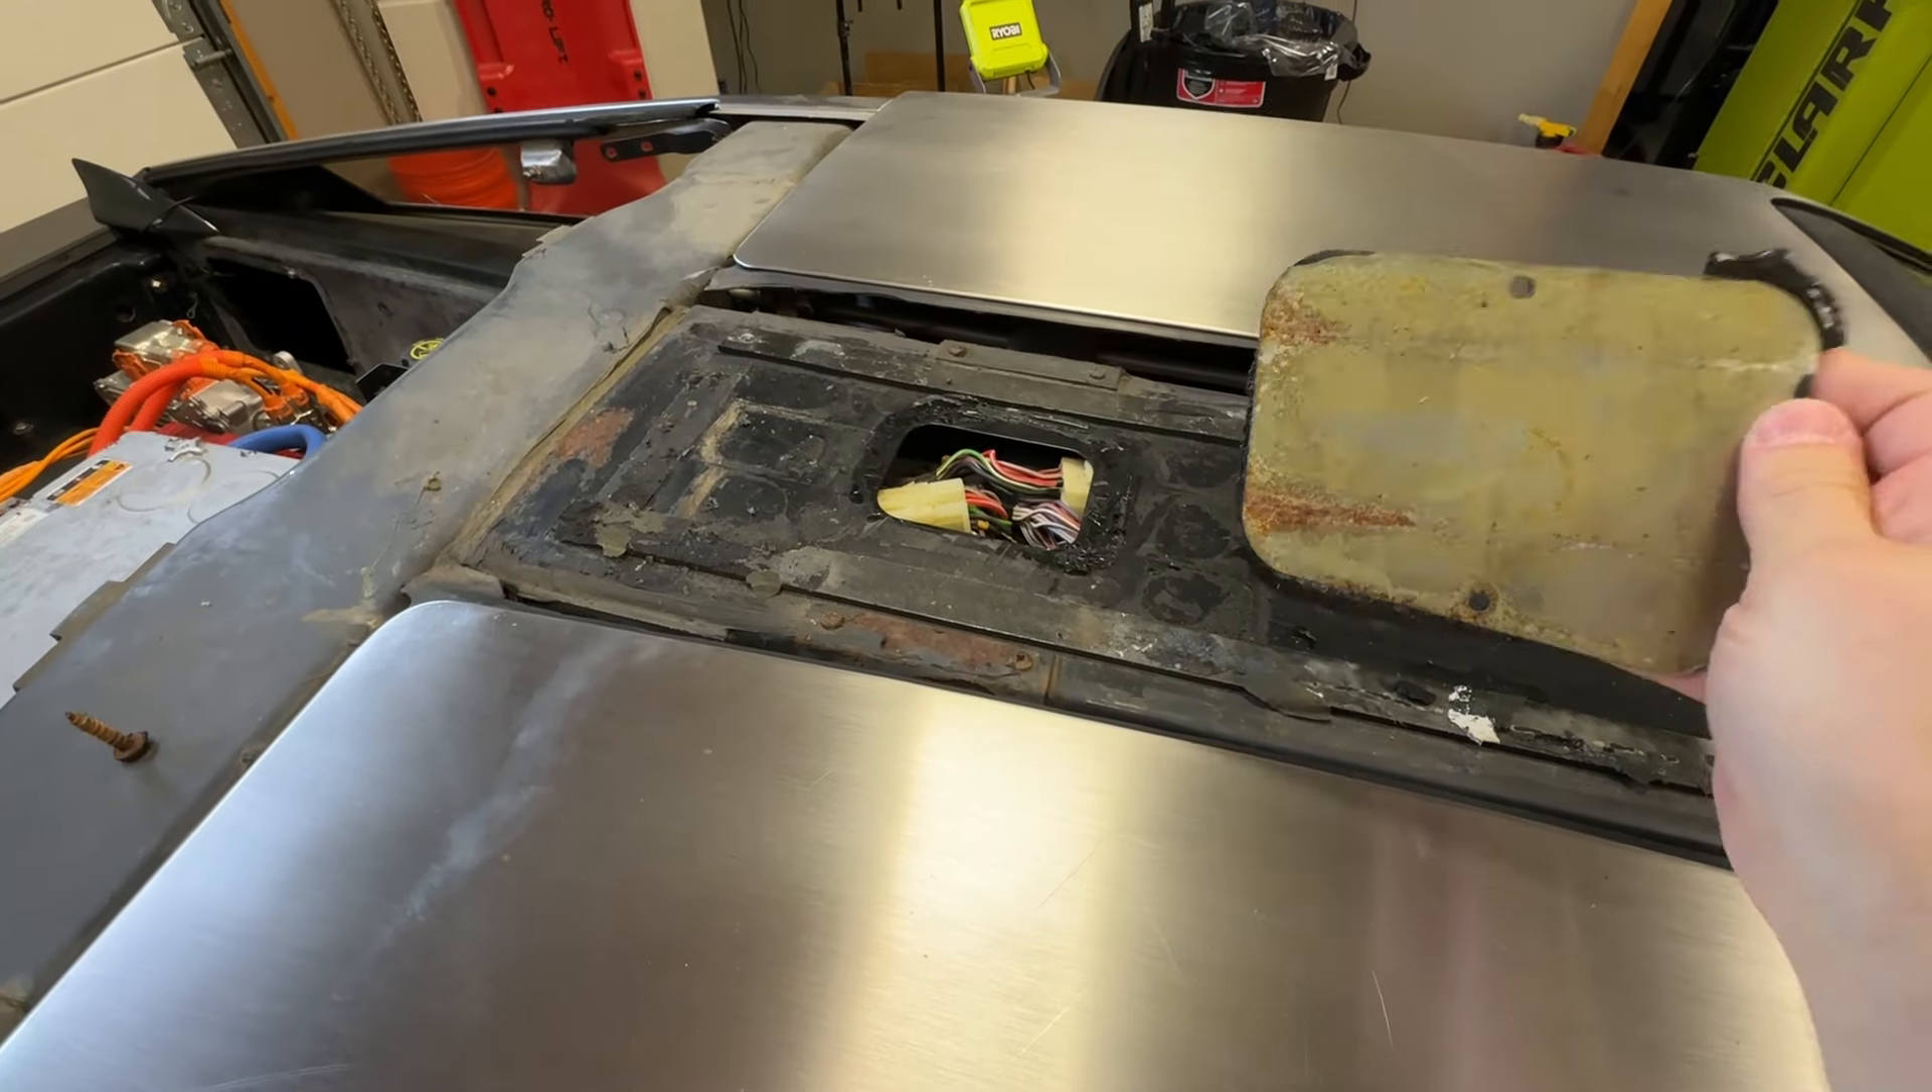Uh, and then I've also removed this little cover panel.